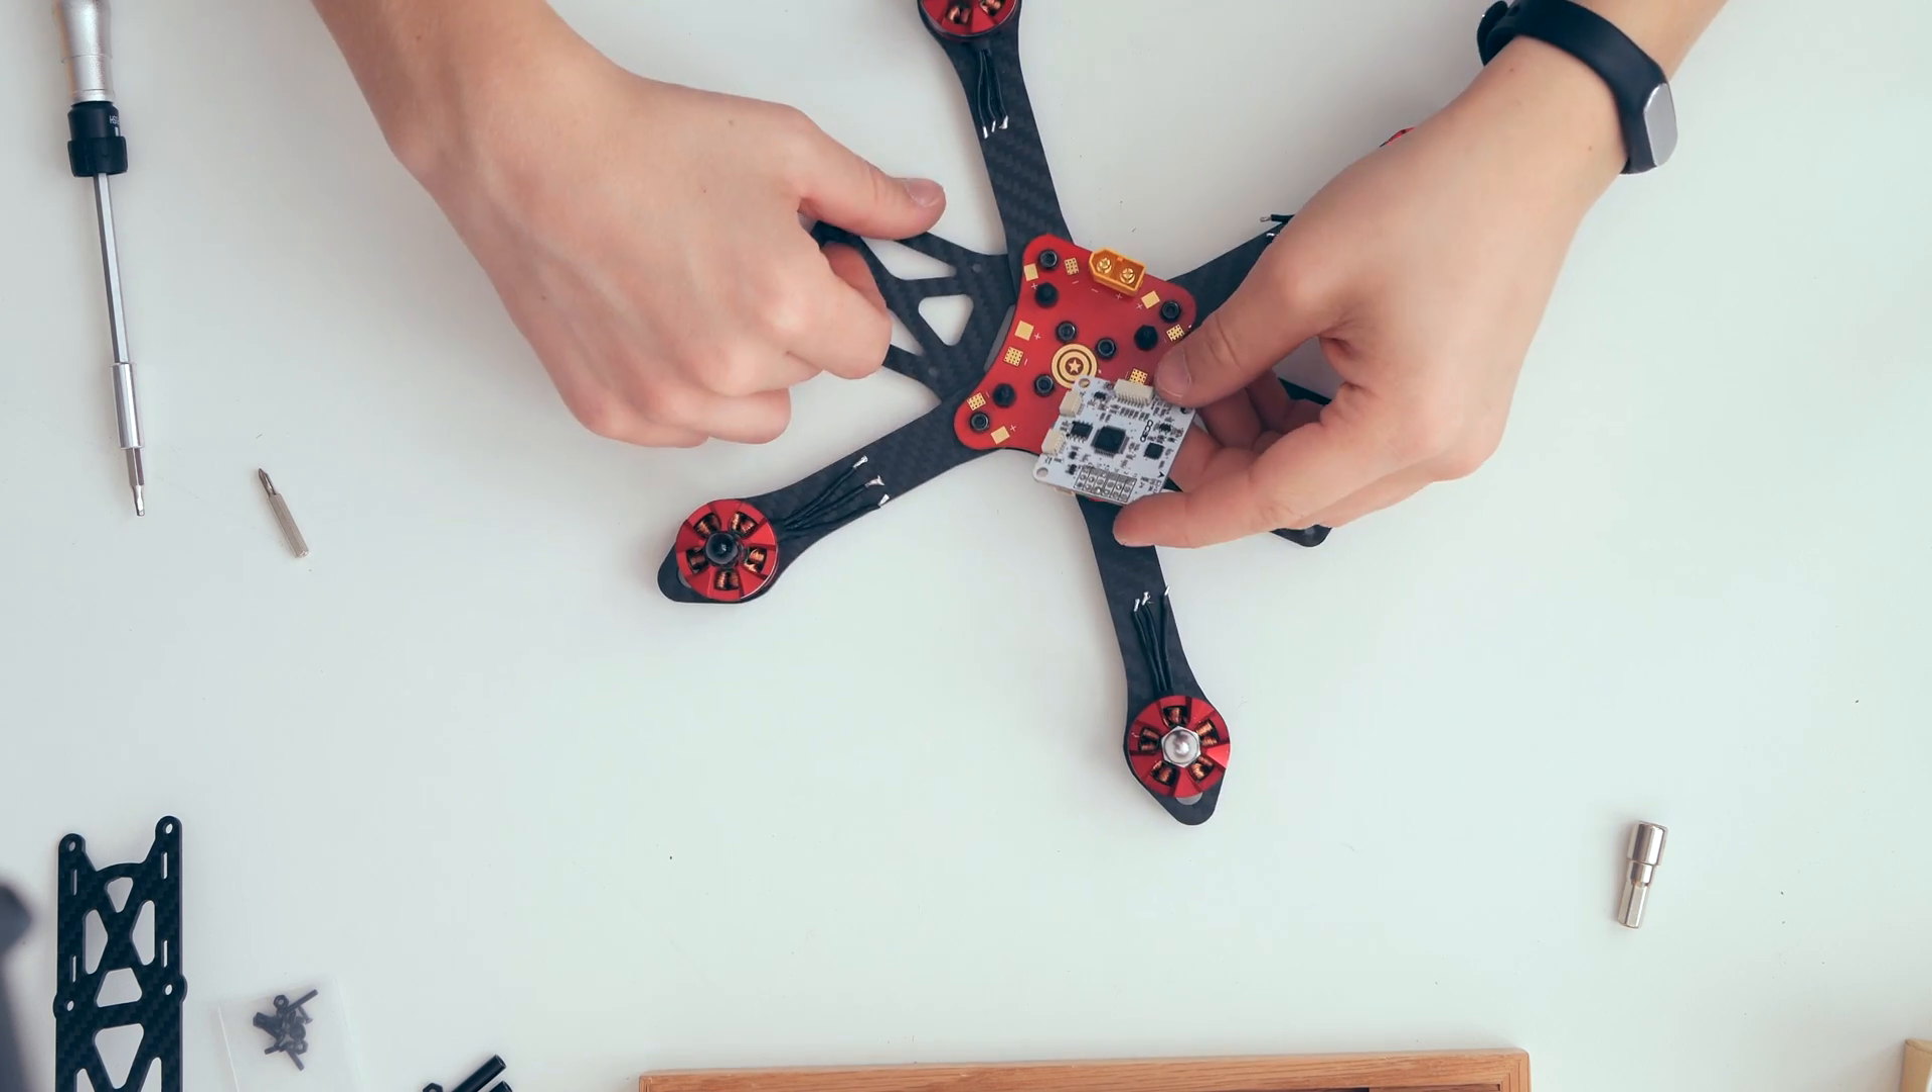Now that we've attached the motors, we can attach the flight controller.